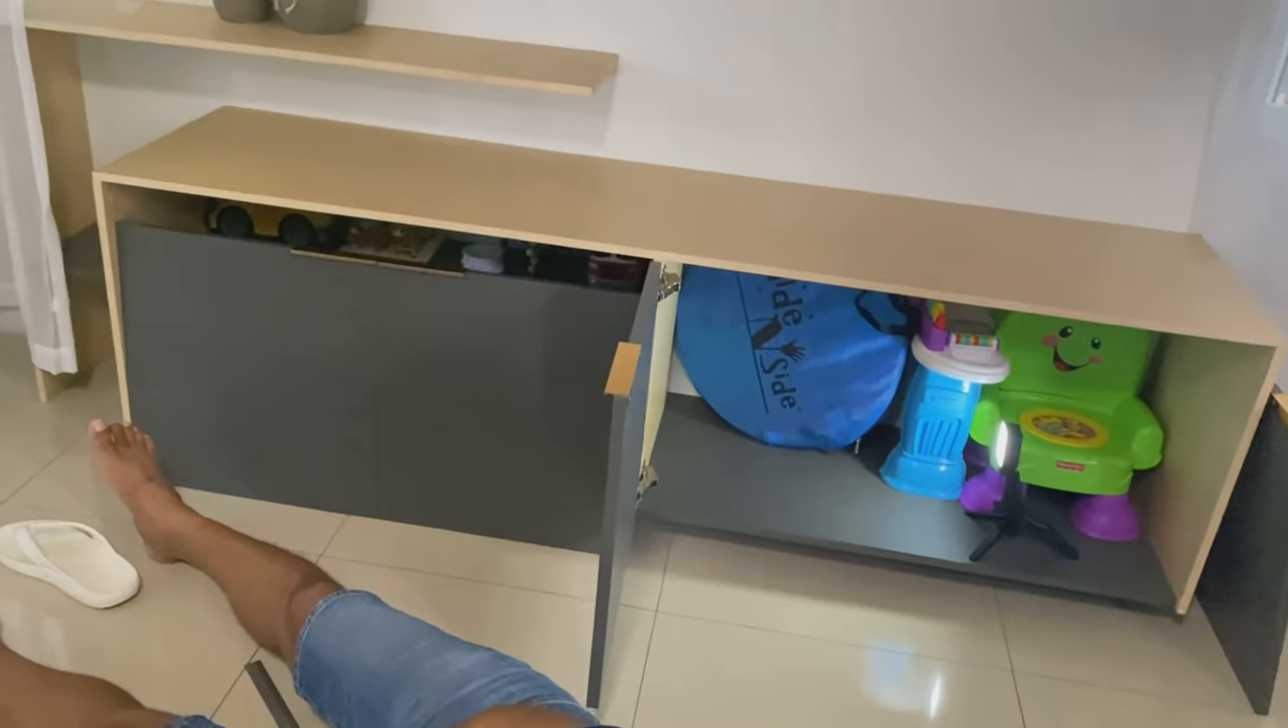Finally the first door is on.